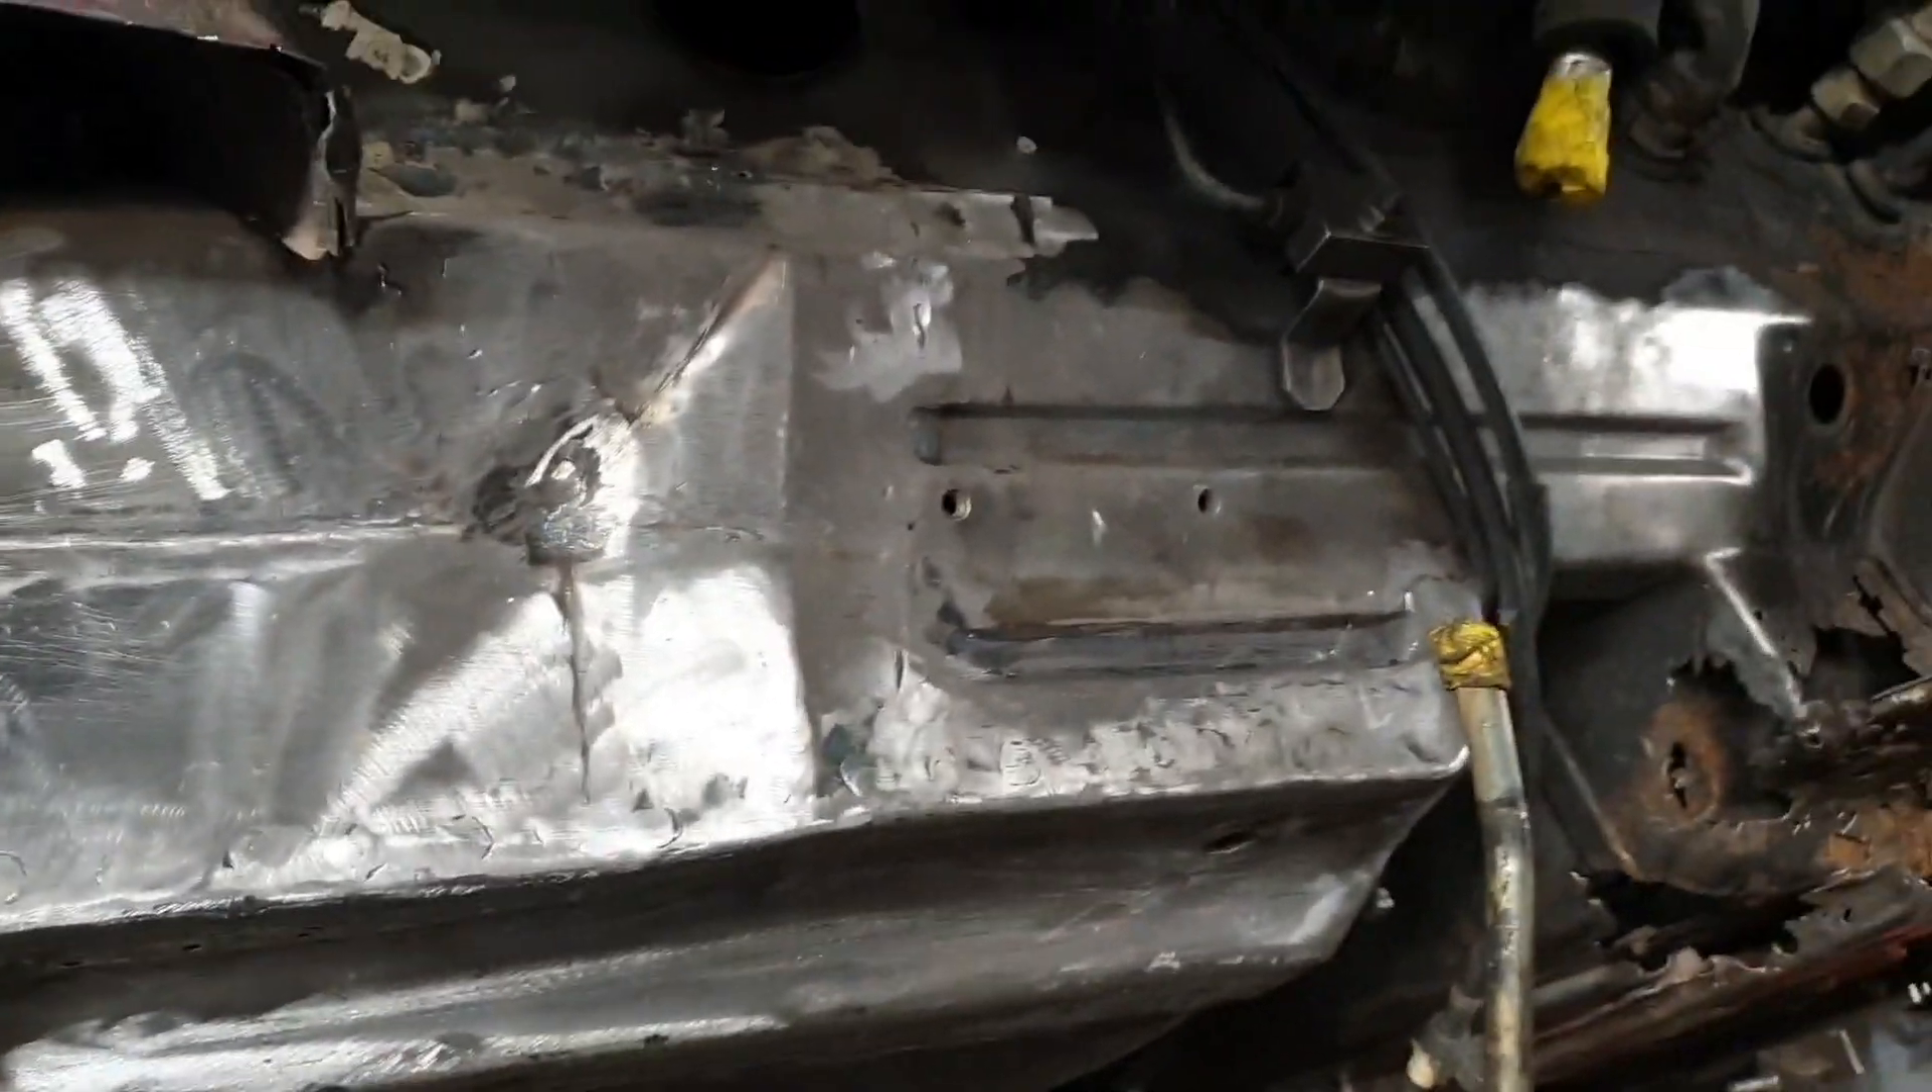So there's the panel welded, job done.